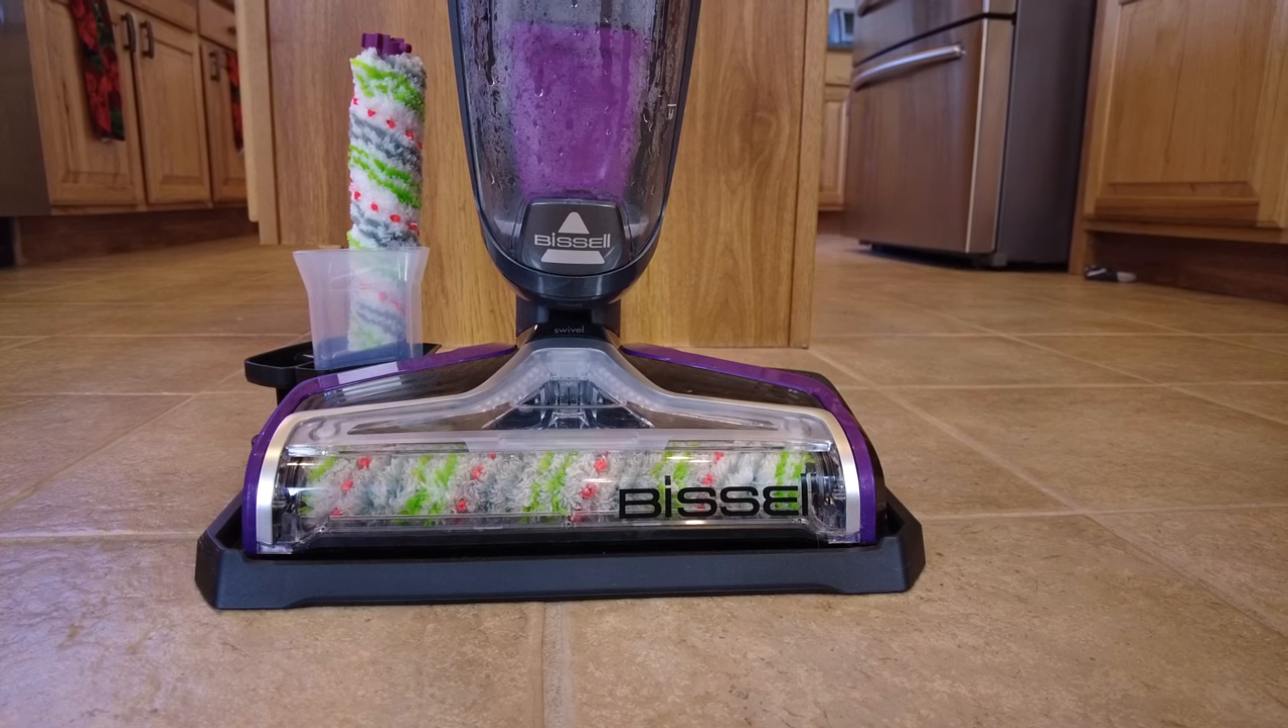On this side we will then lock it into place rotating the plastic piece up with the Bissell logo you can then press down and then the agitator or the brush is in place.